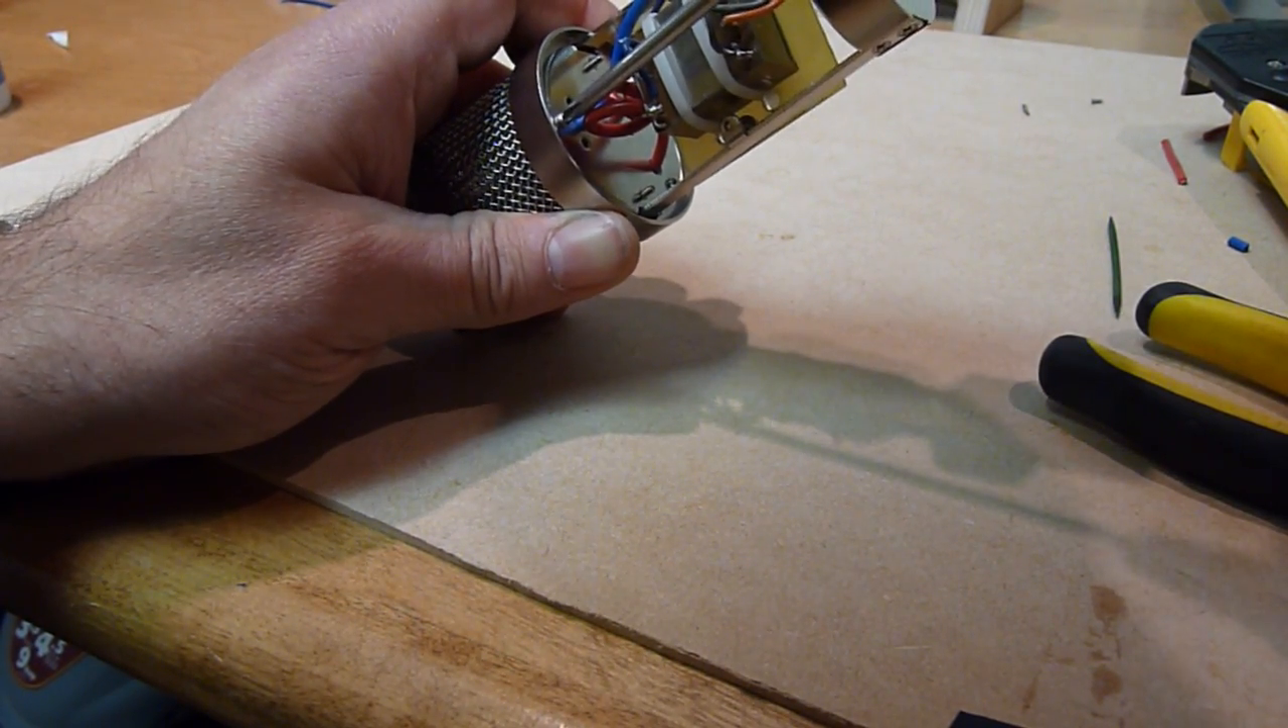And the last thing that's left to do here is basically put the housing of the microphone together here.